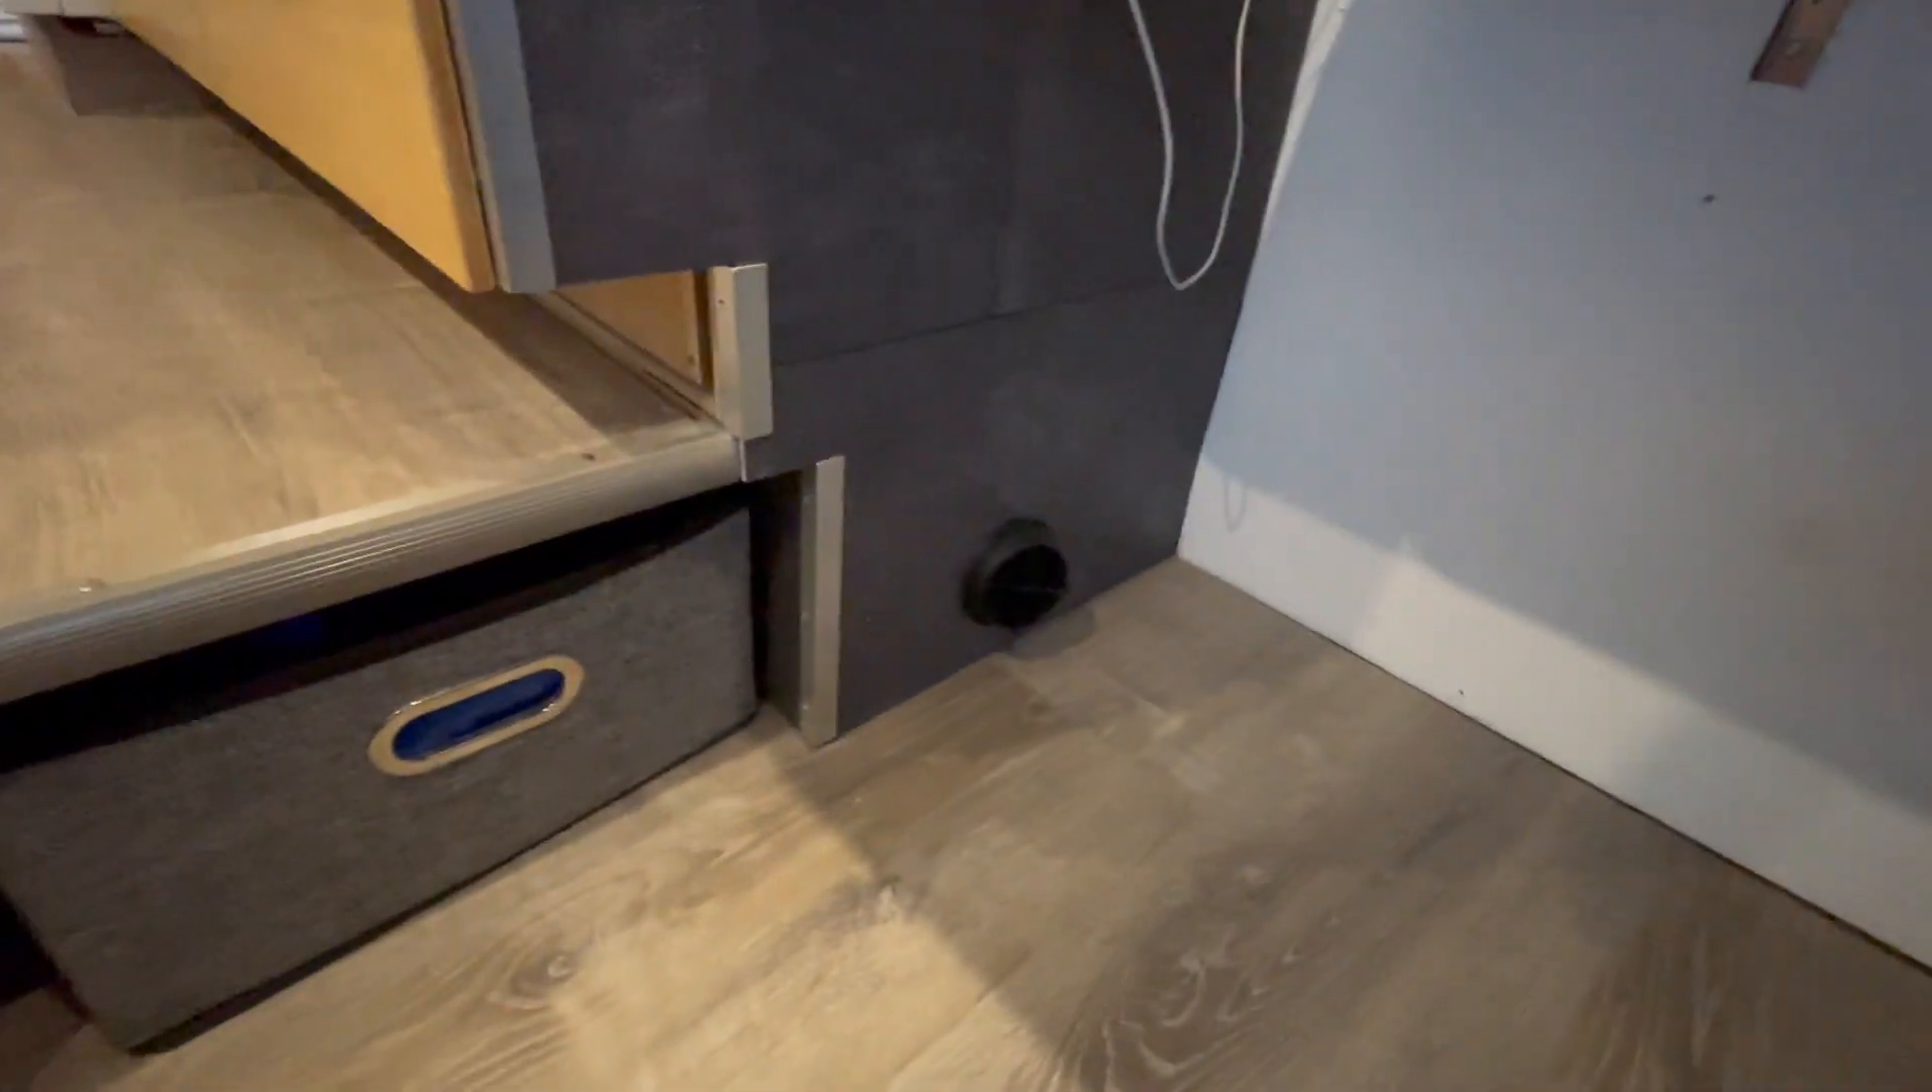So here's the trim piece on the end of the cabinet i got that all done today and just continued it right on down to the floor in those spots.